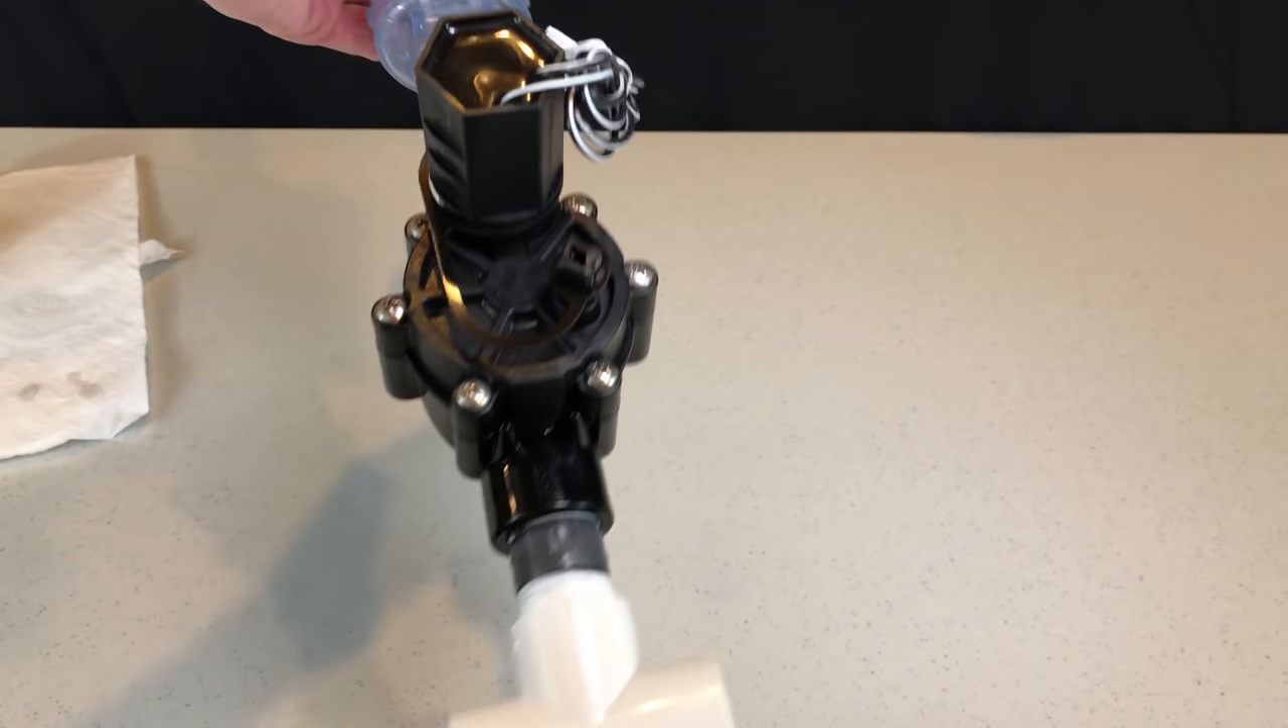Here is what one of the manifold zones looks like fully assembled.